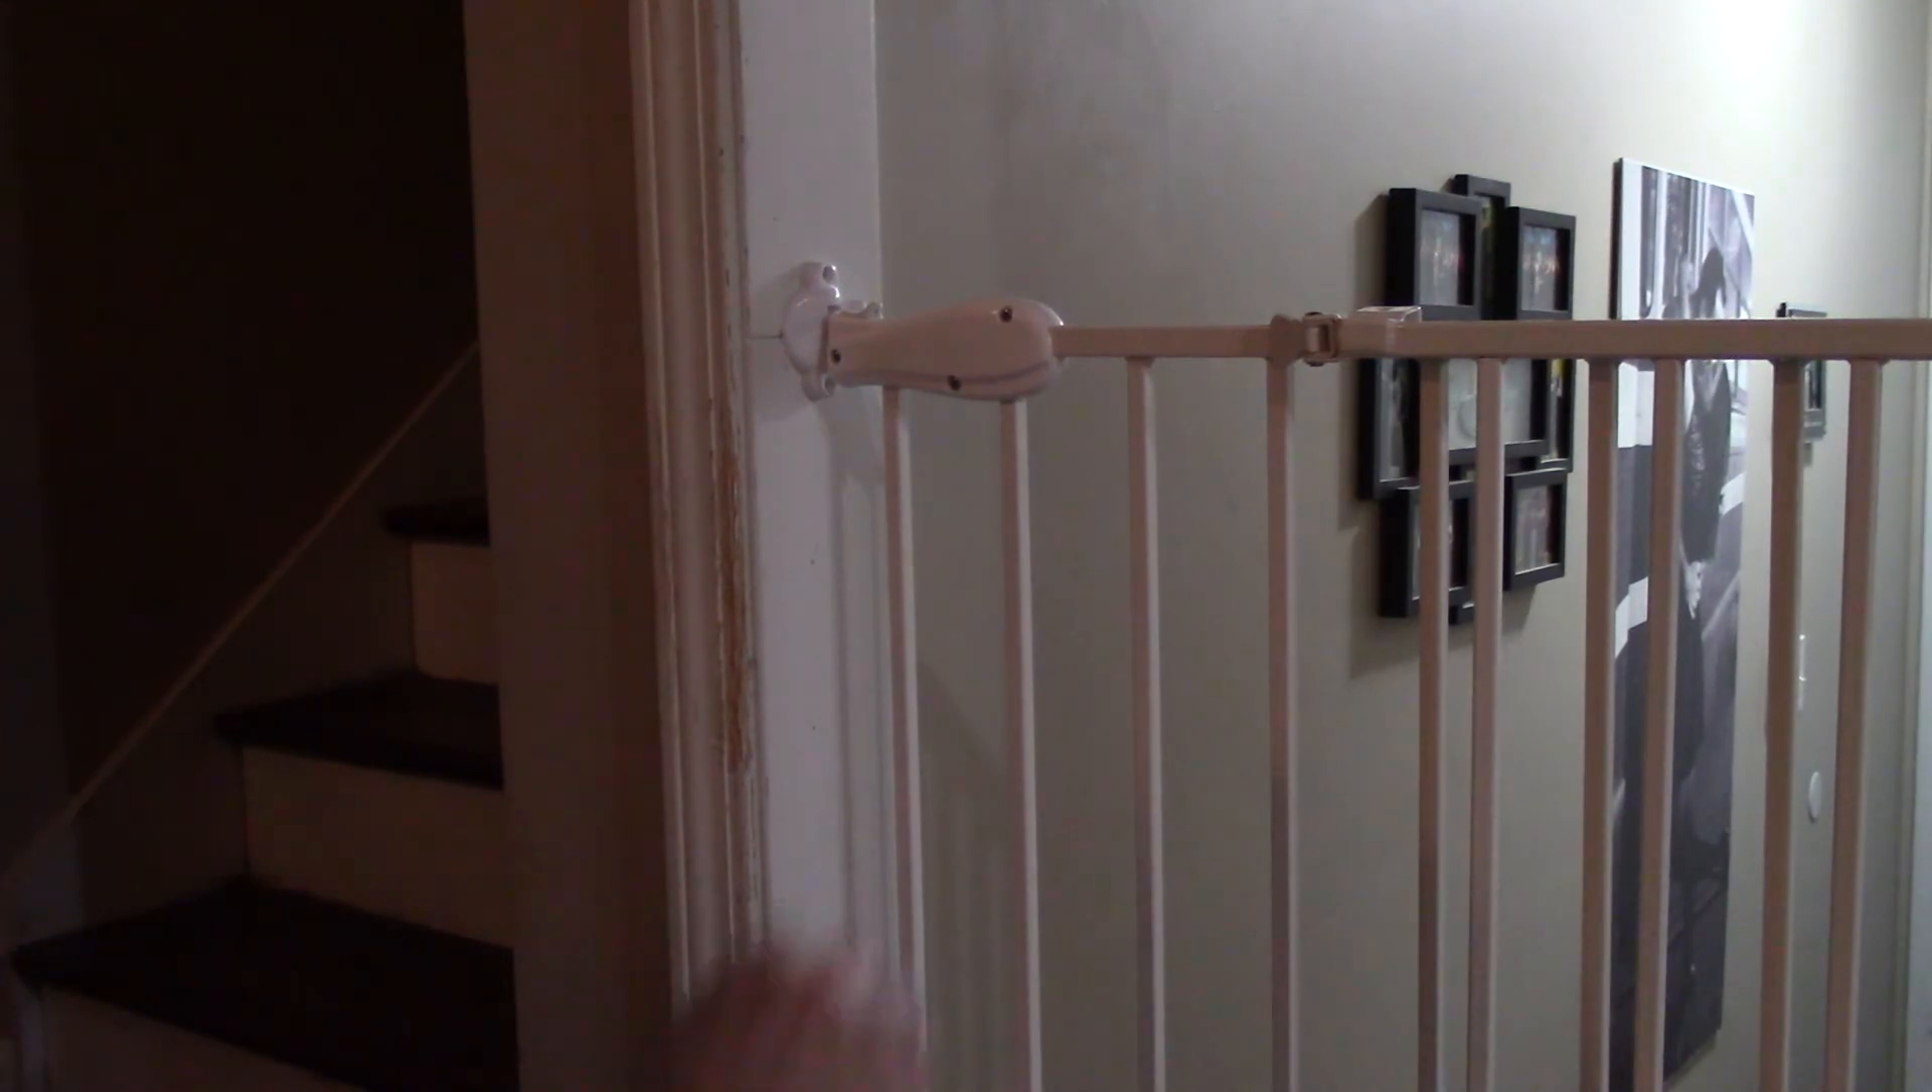So, there's the gate installed, seems to work well.